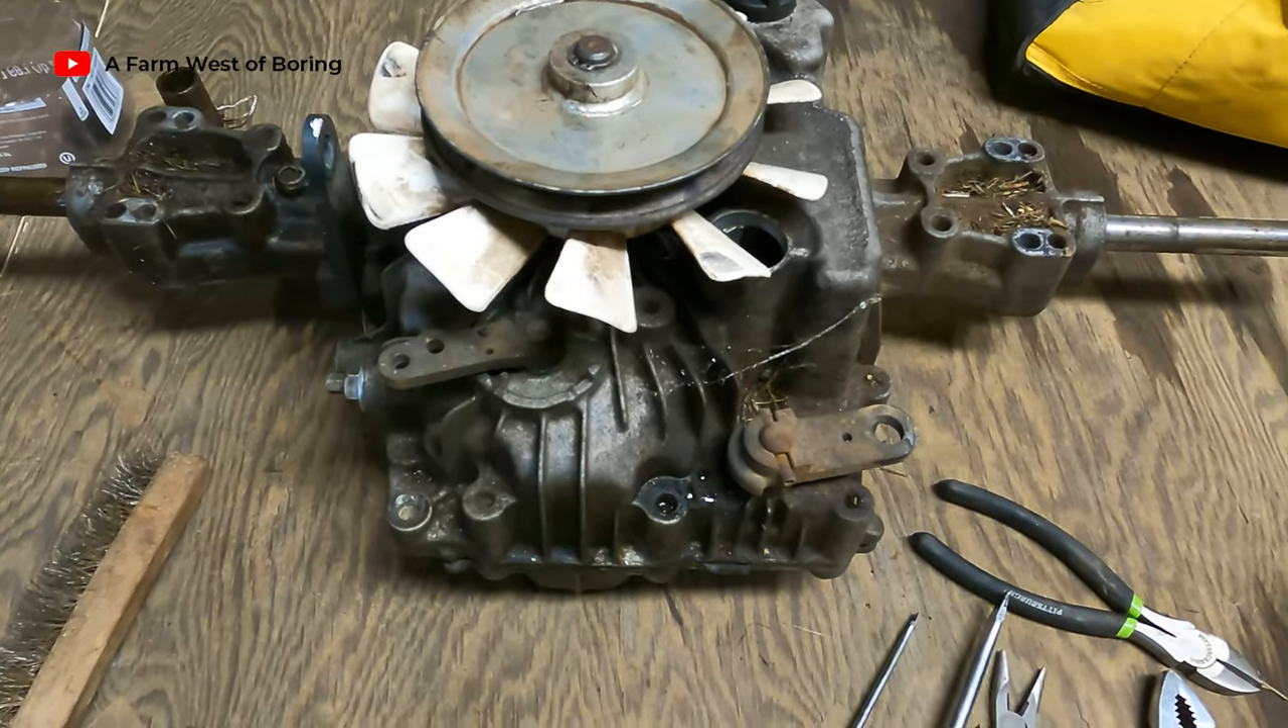So there we go, we've got the transmission out of the tractor.